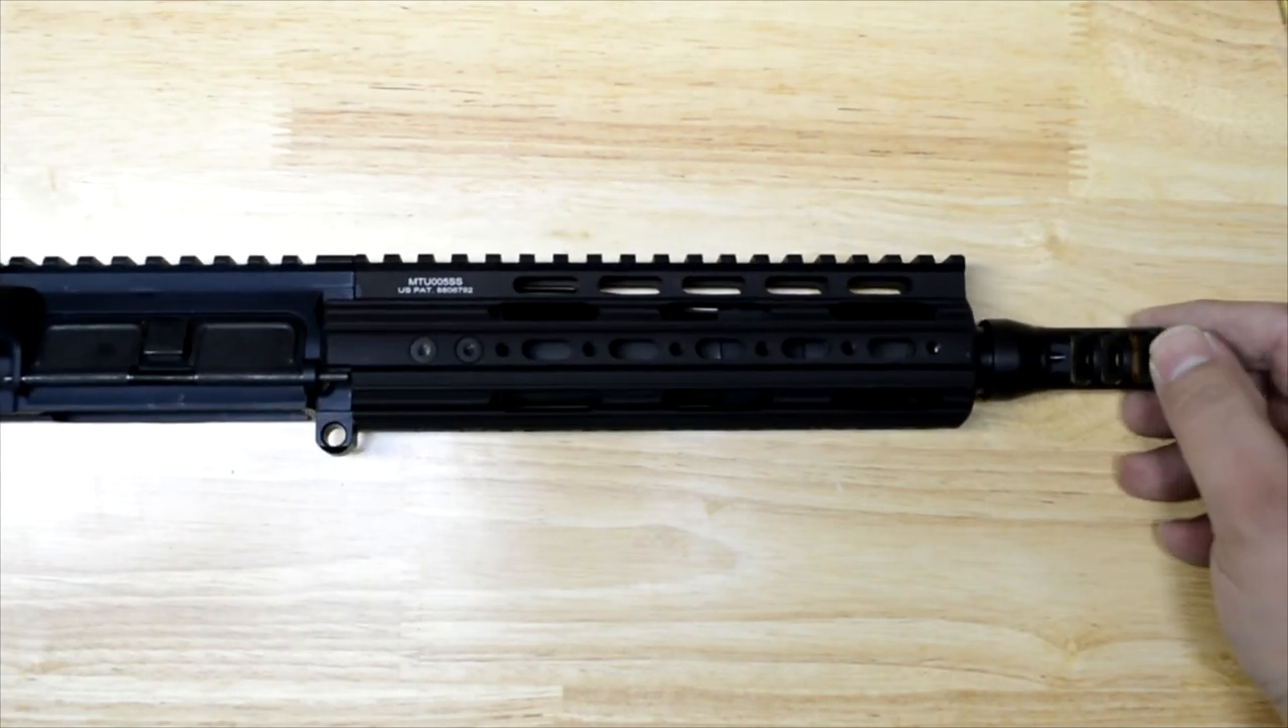We got that hand guard put back on.